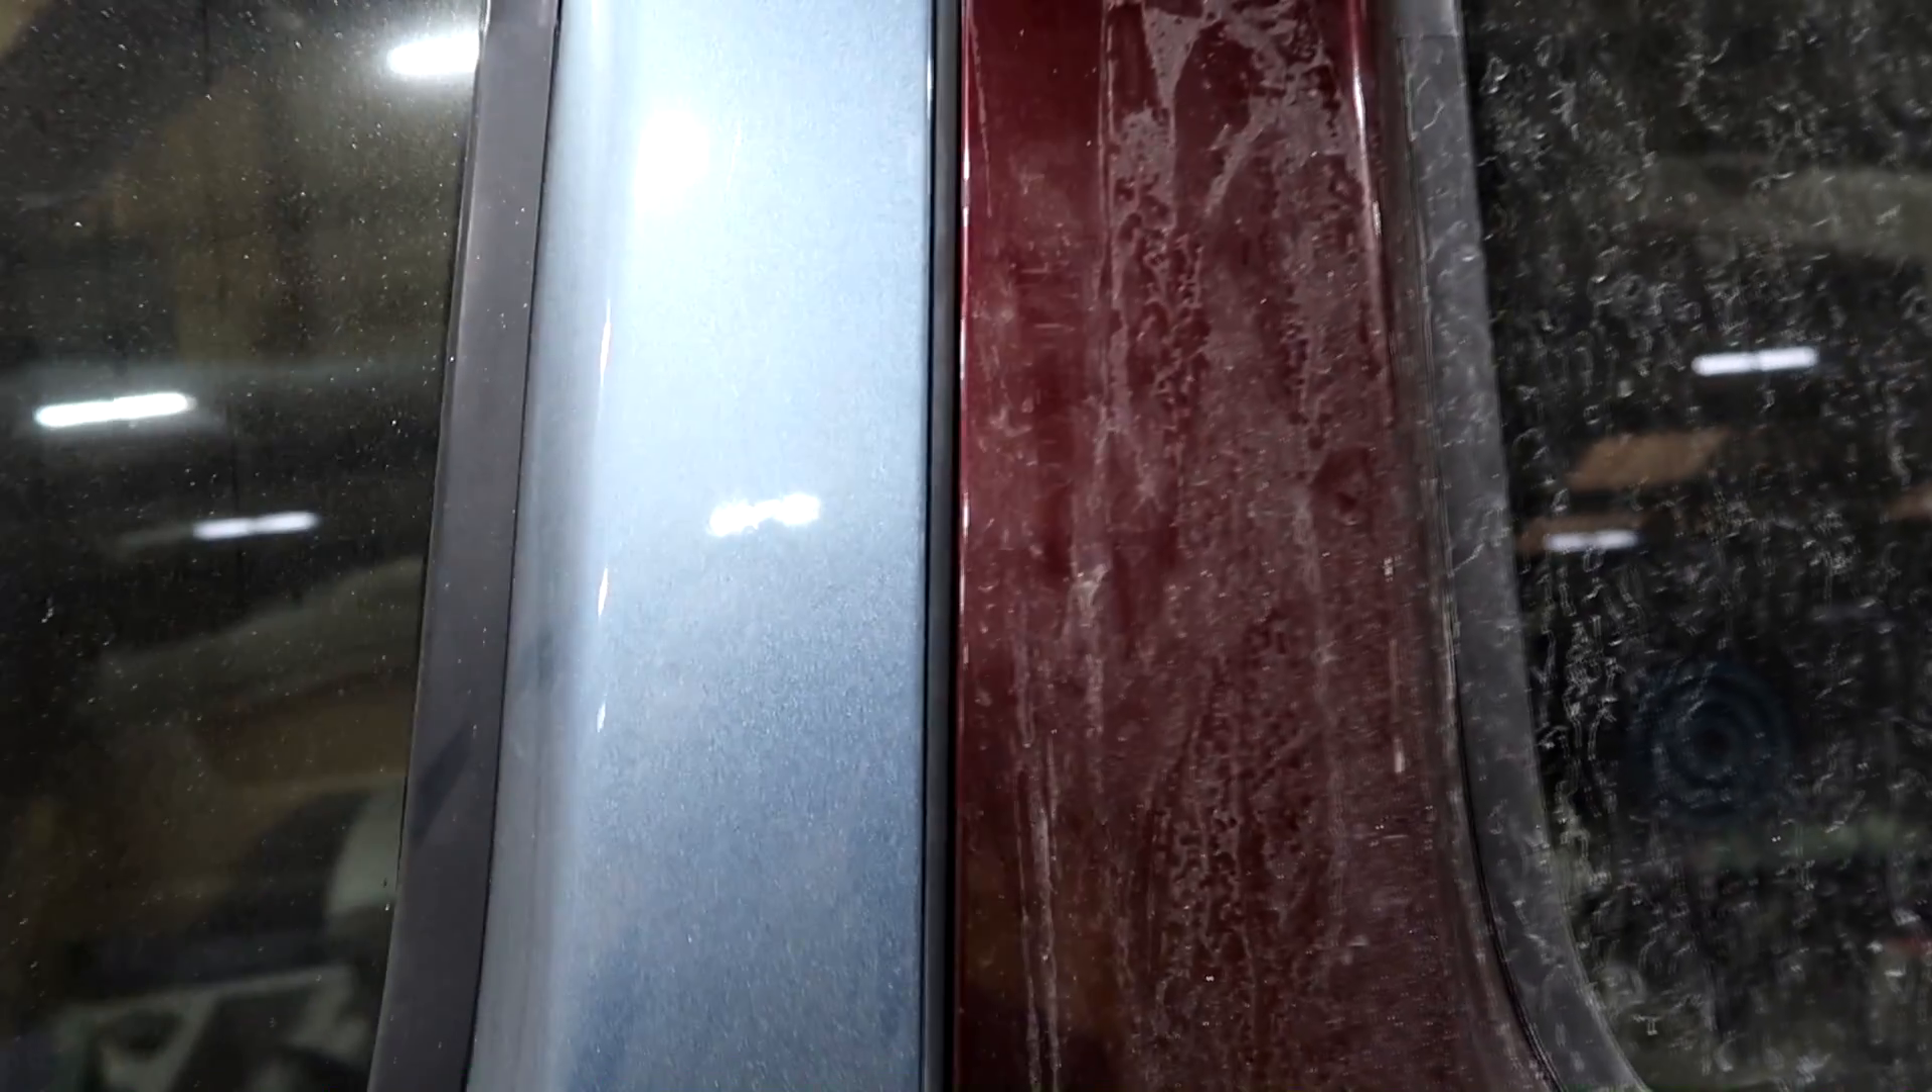All righty guys, so the door is finally on. The gap looks really good.